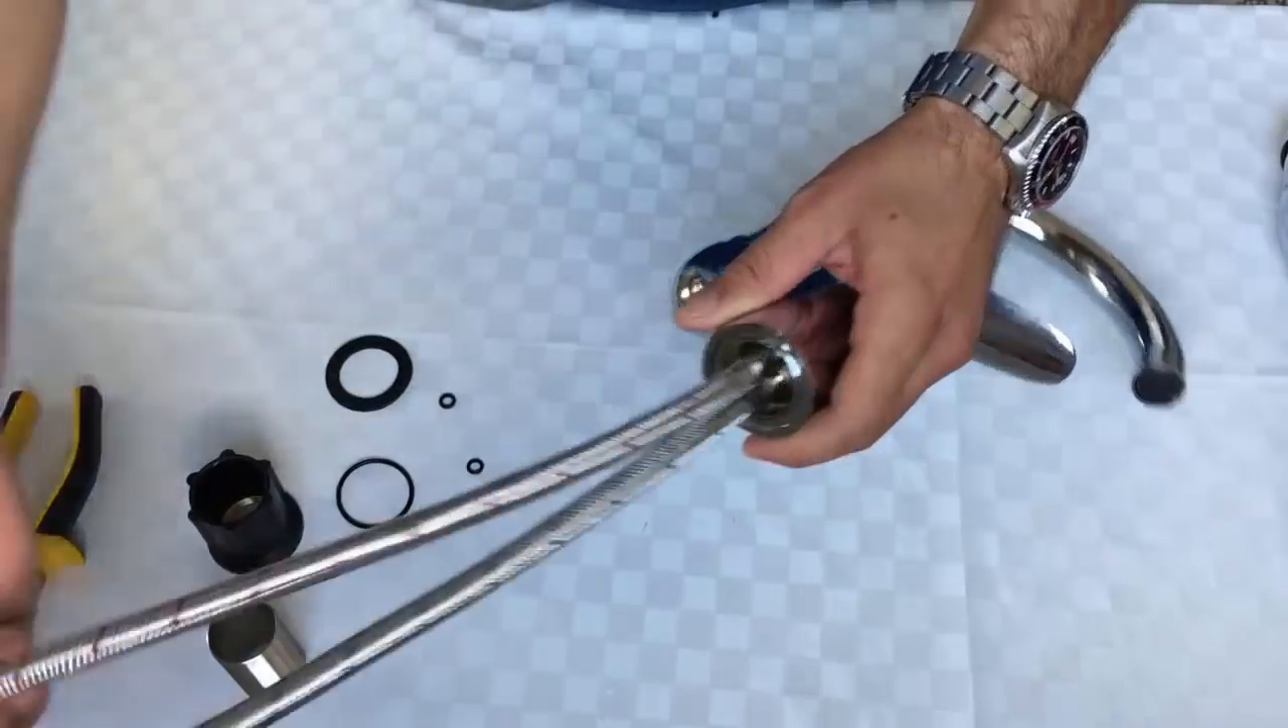evet süper borularımızı taktık evet süper borularımızı taktık.